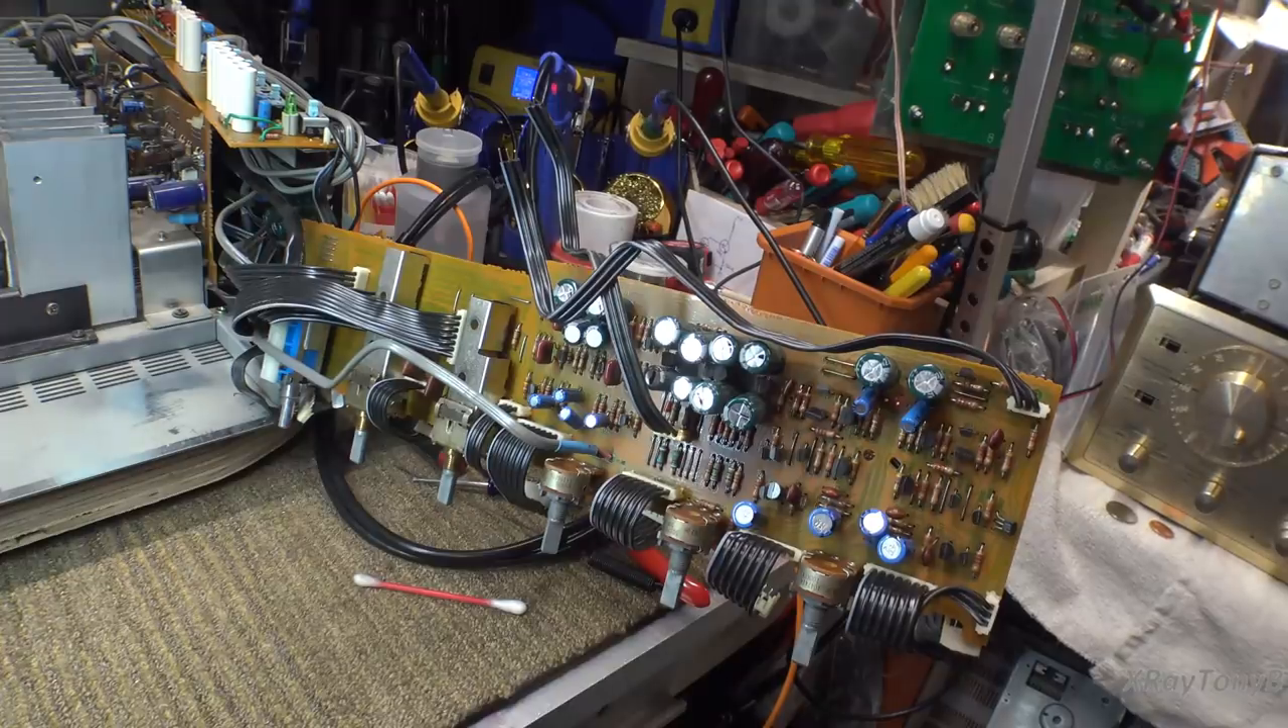We have the board out i'm not going to remove these ribbon cables.